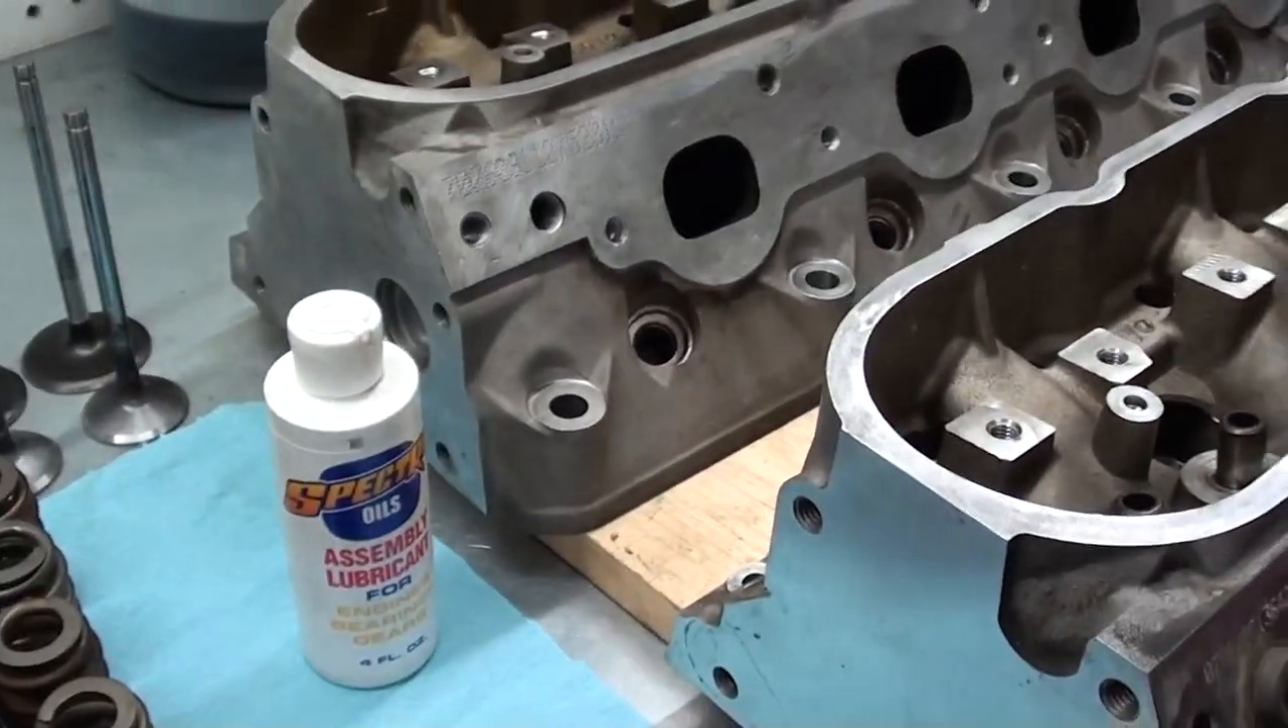While i got the heads off i went ahead and pulled a couple of the valves out.